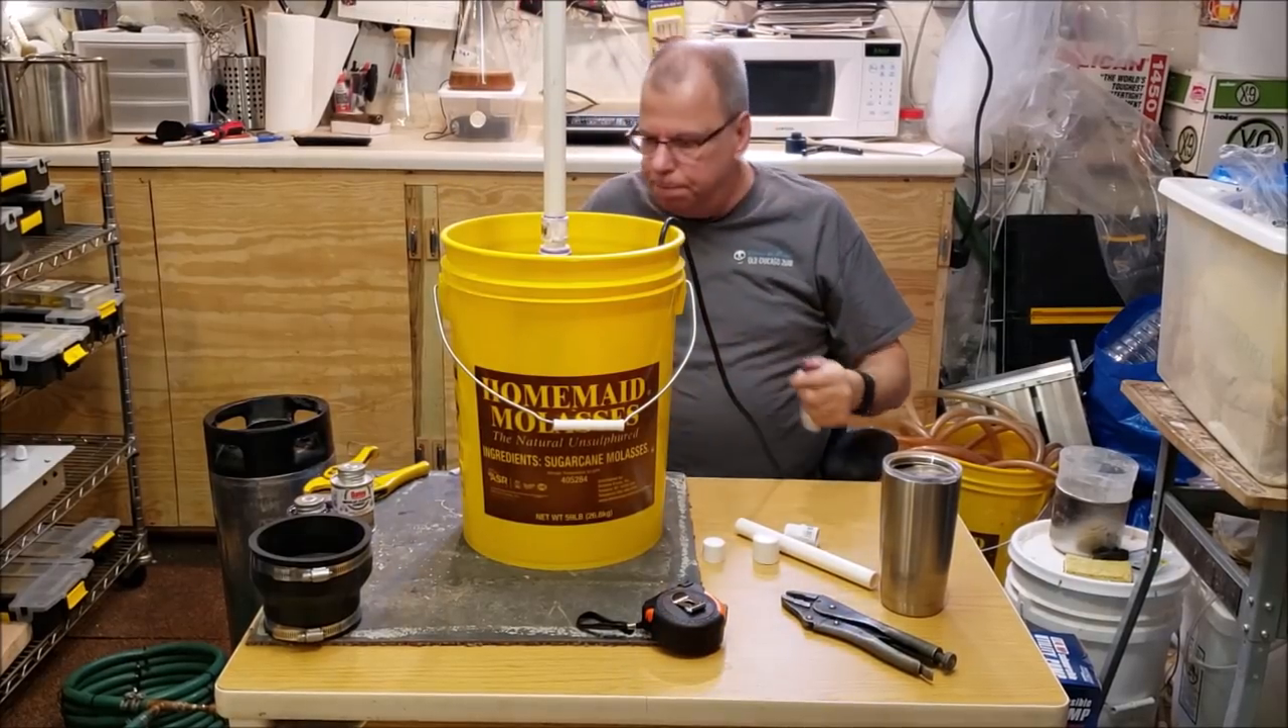Now you see the fitting does stick out of the top a bit.